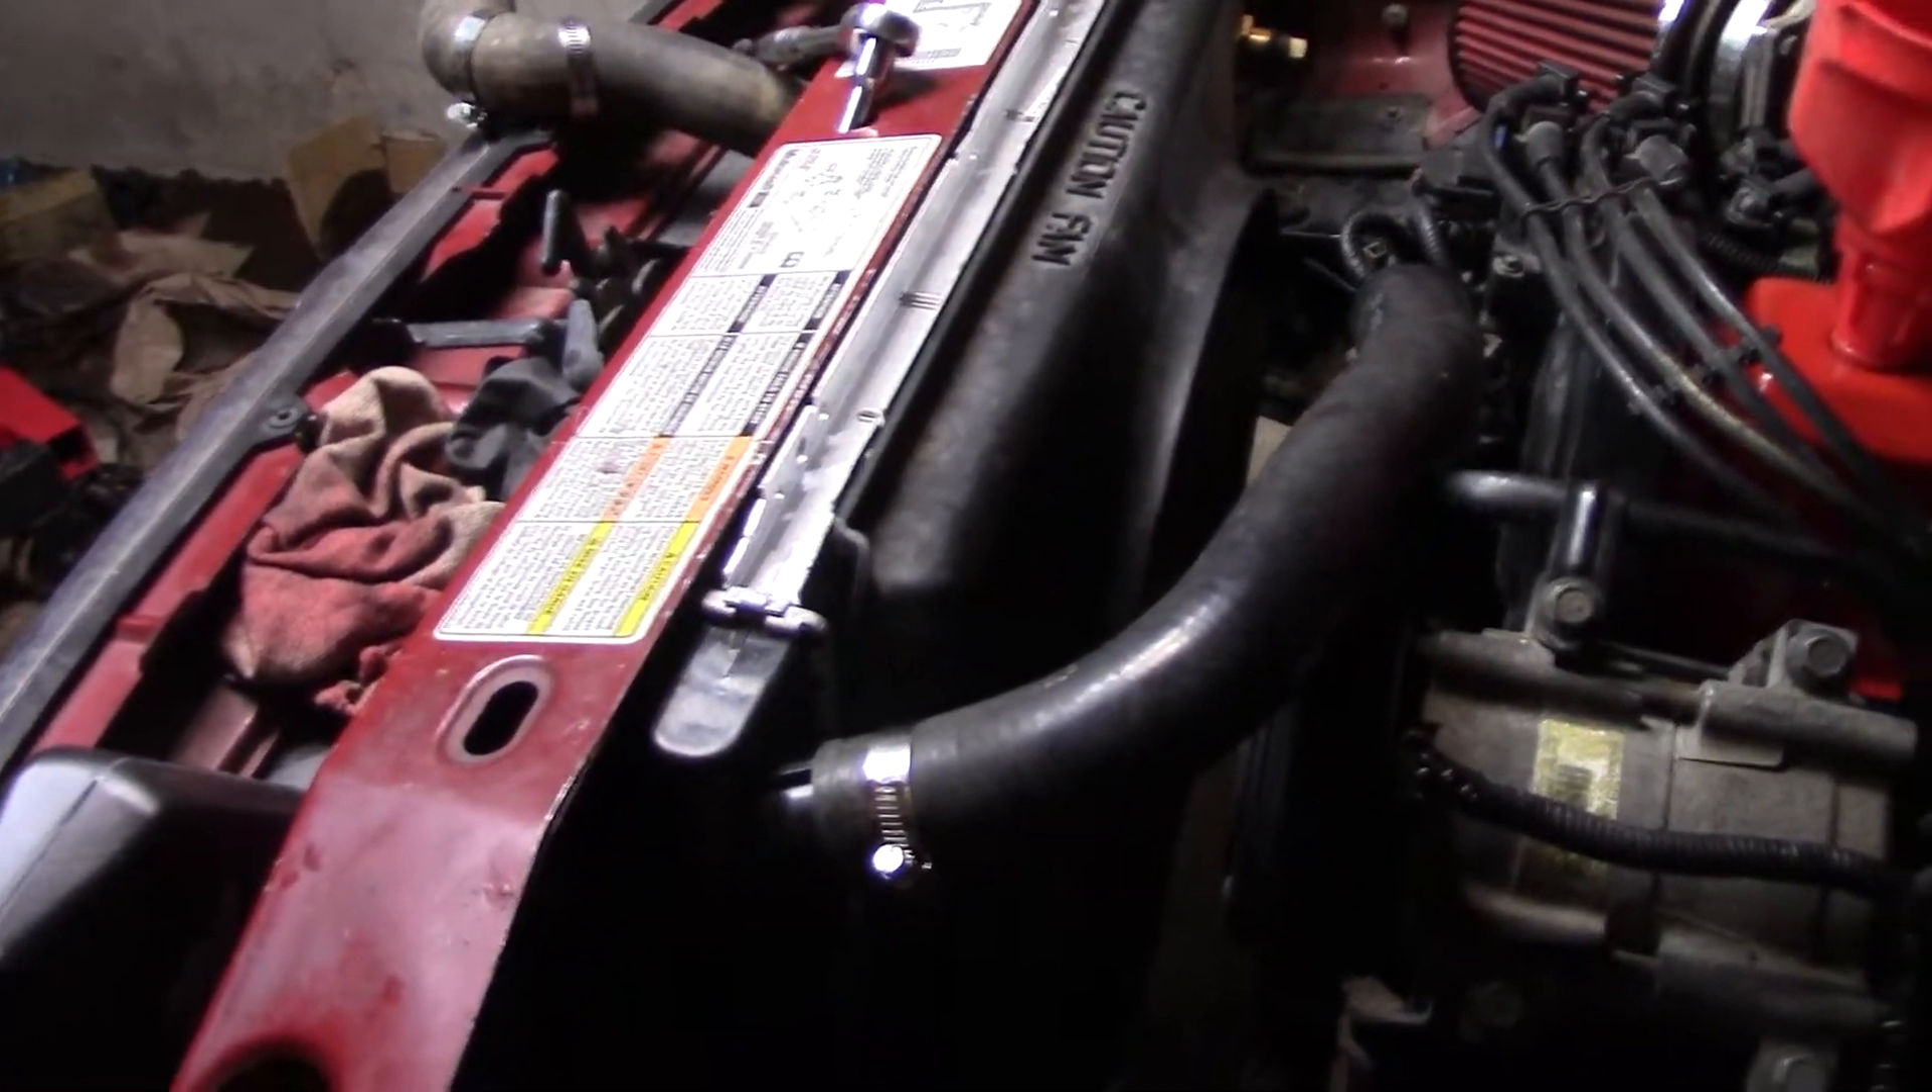We got the upper radiator hose set in place.